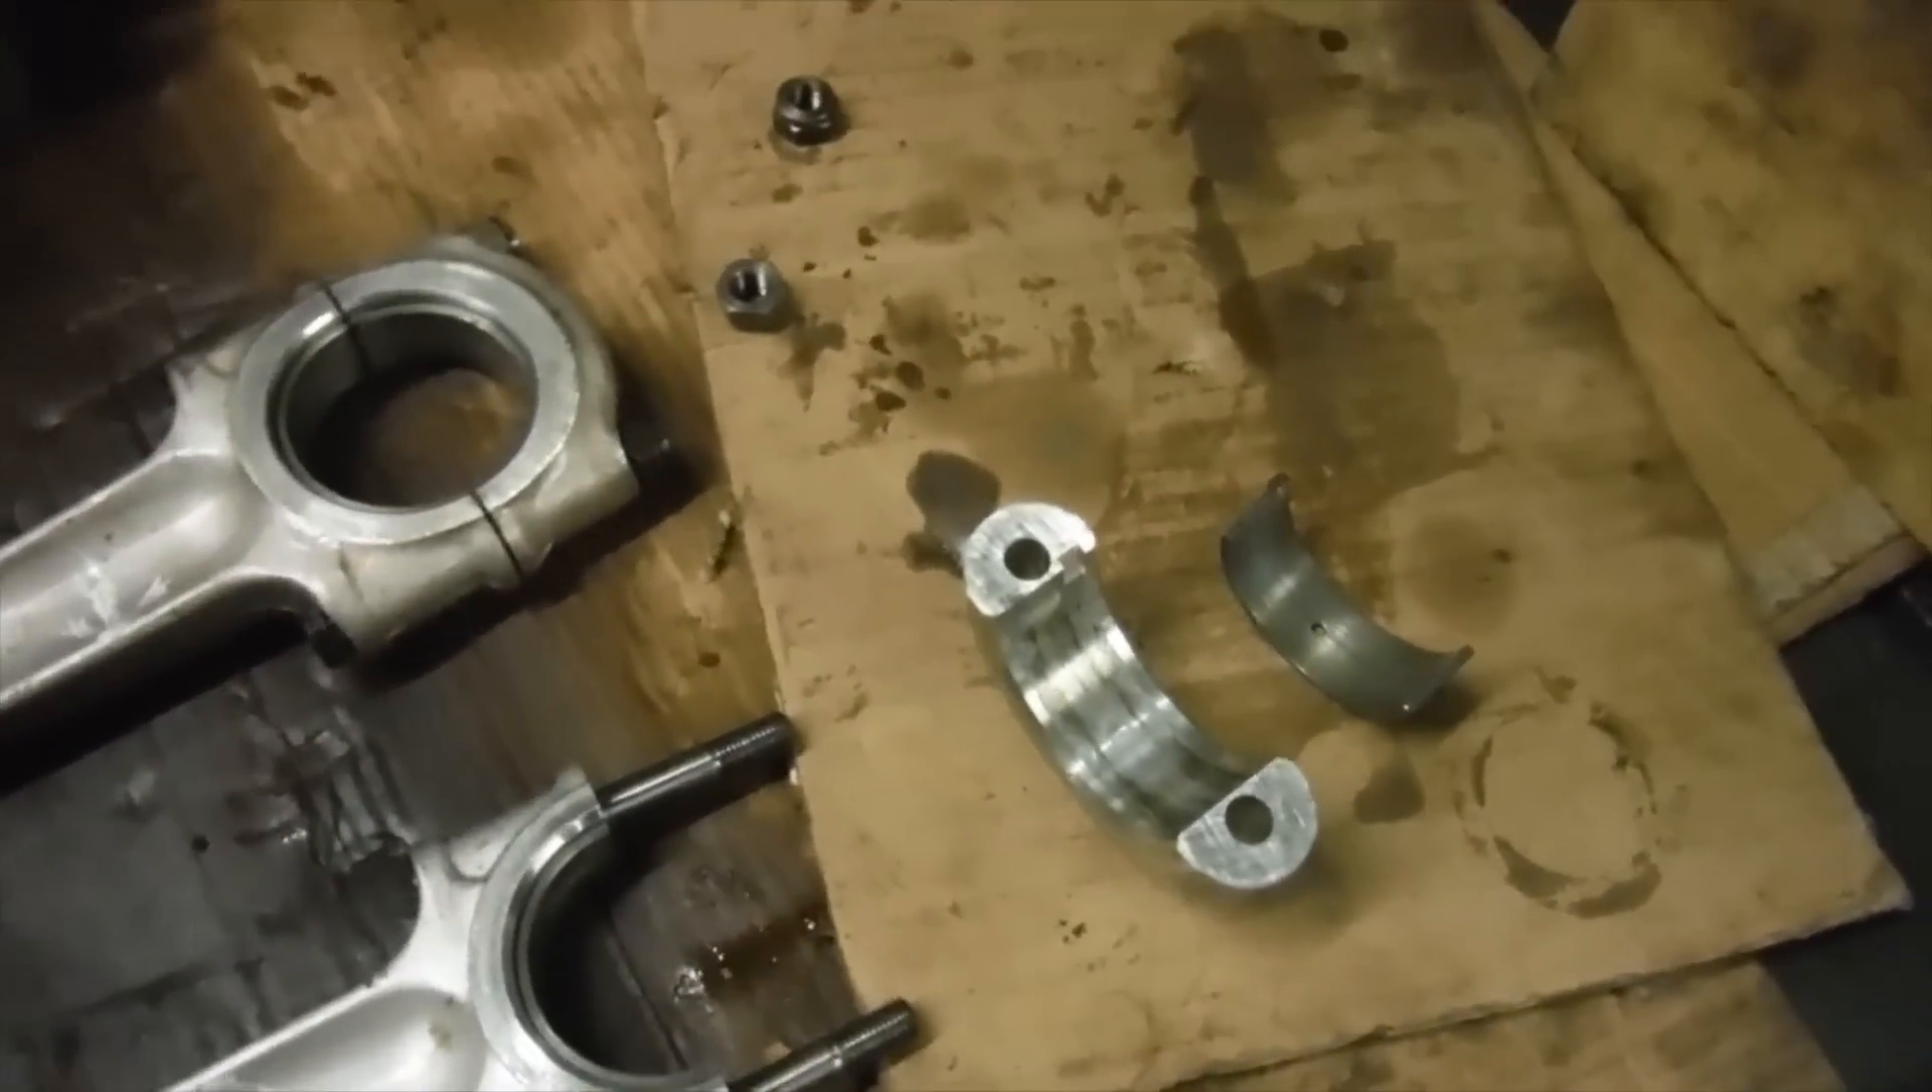Here we are with the conrods removed now.